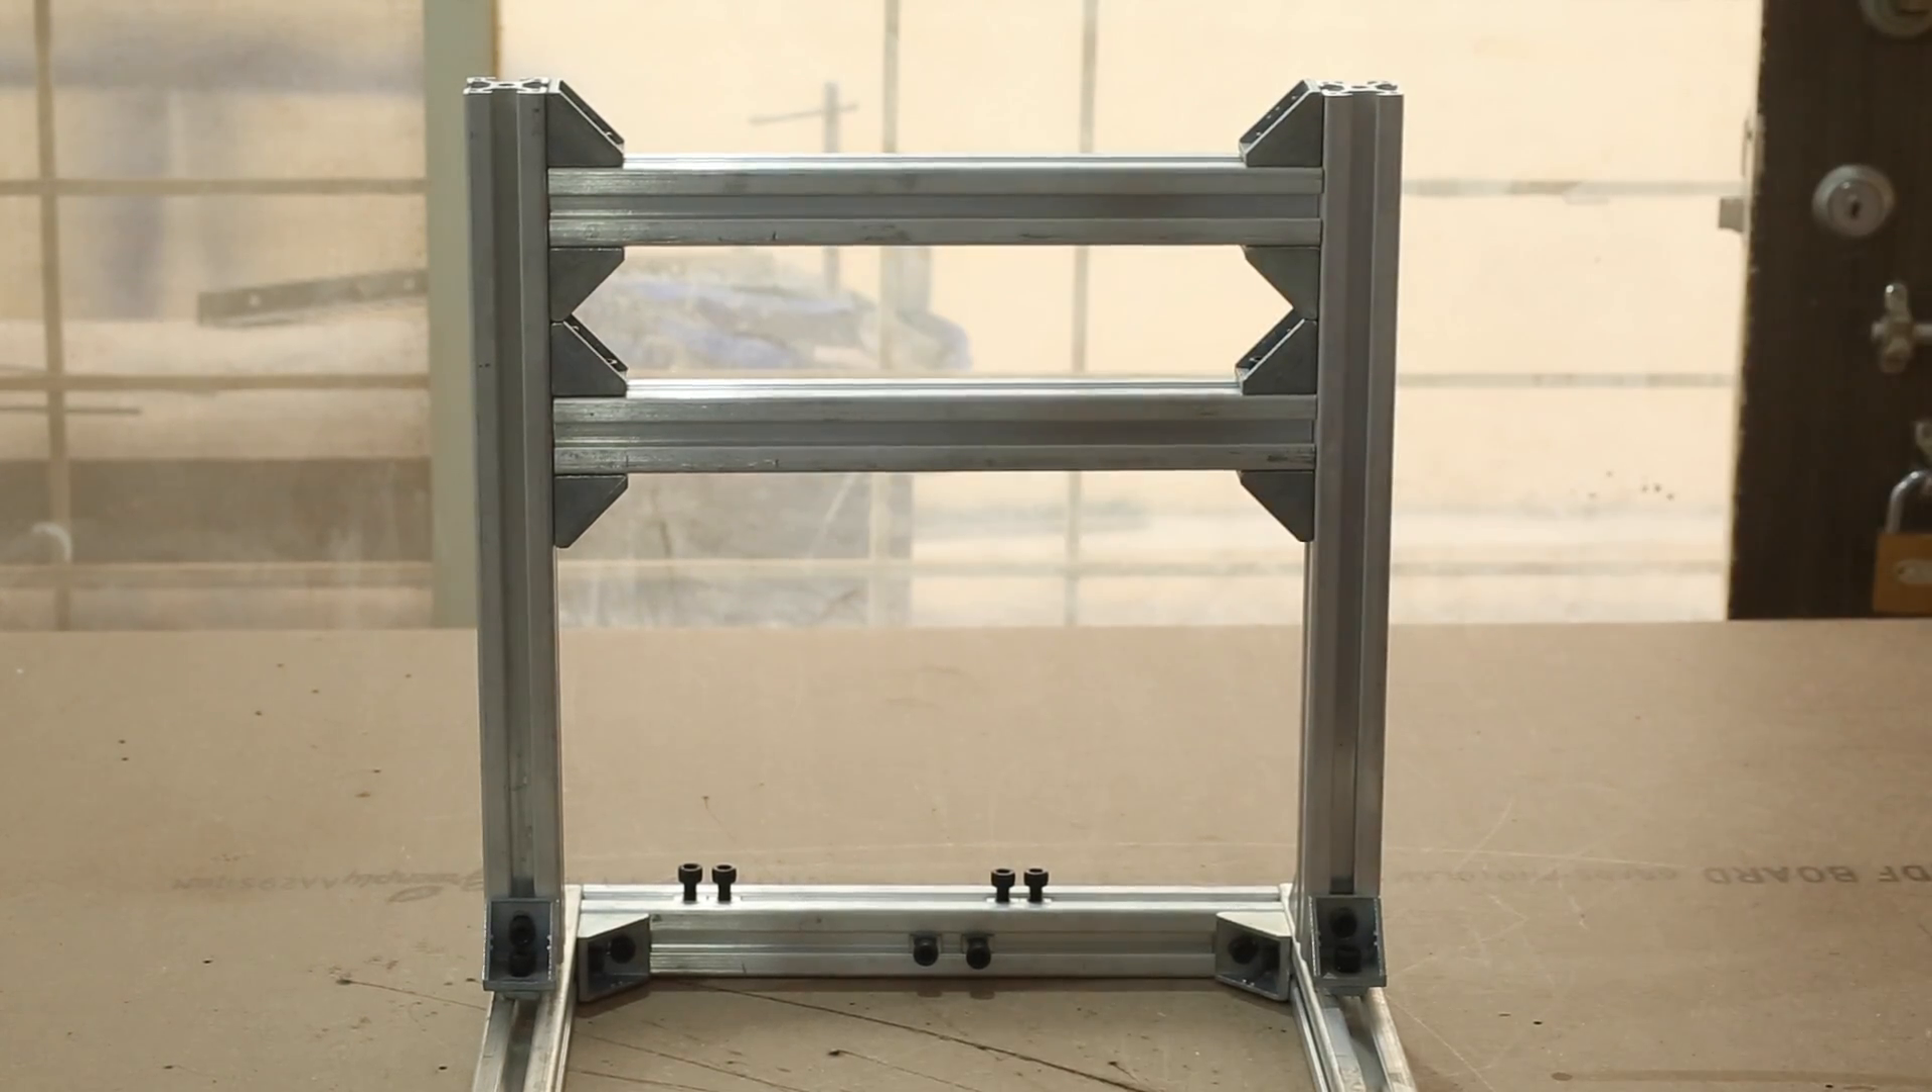In fact, all the corner blocks touch each other. This way I can be sure that the two rails run parallel to each other.